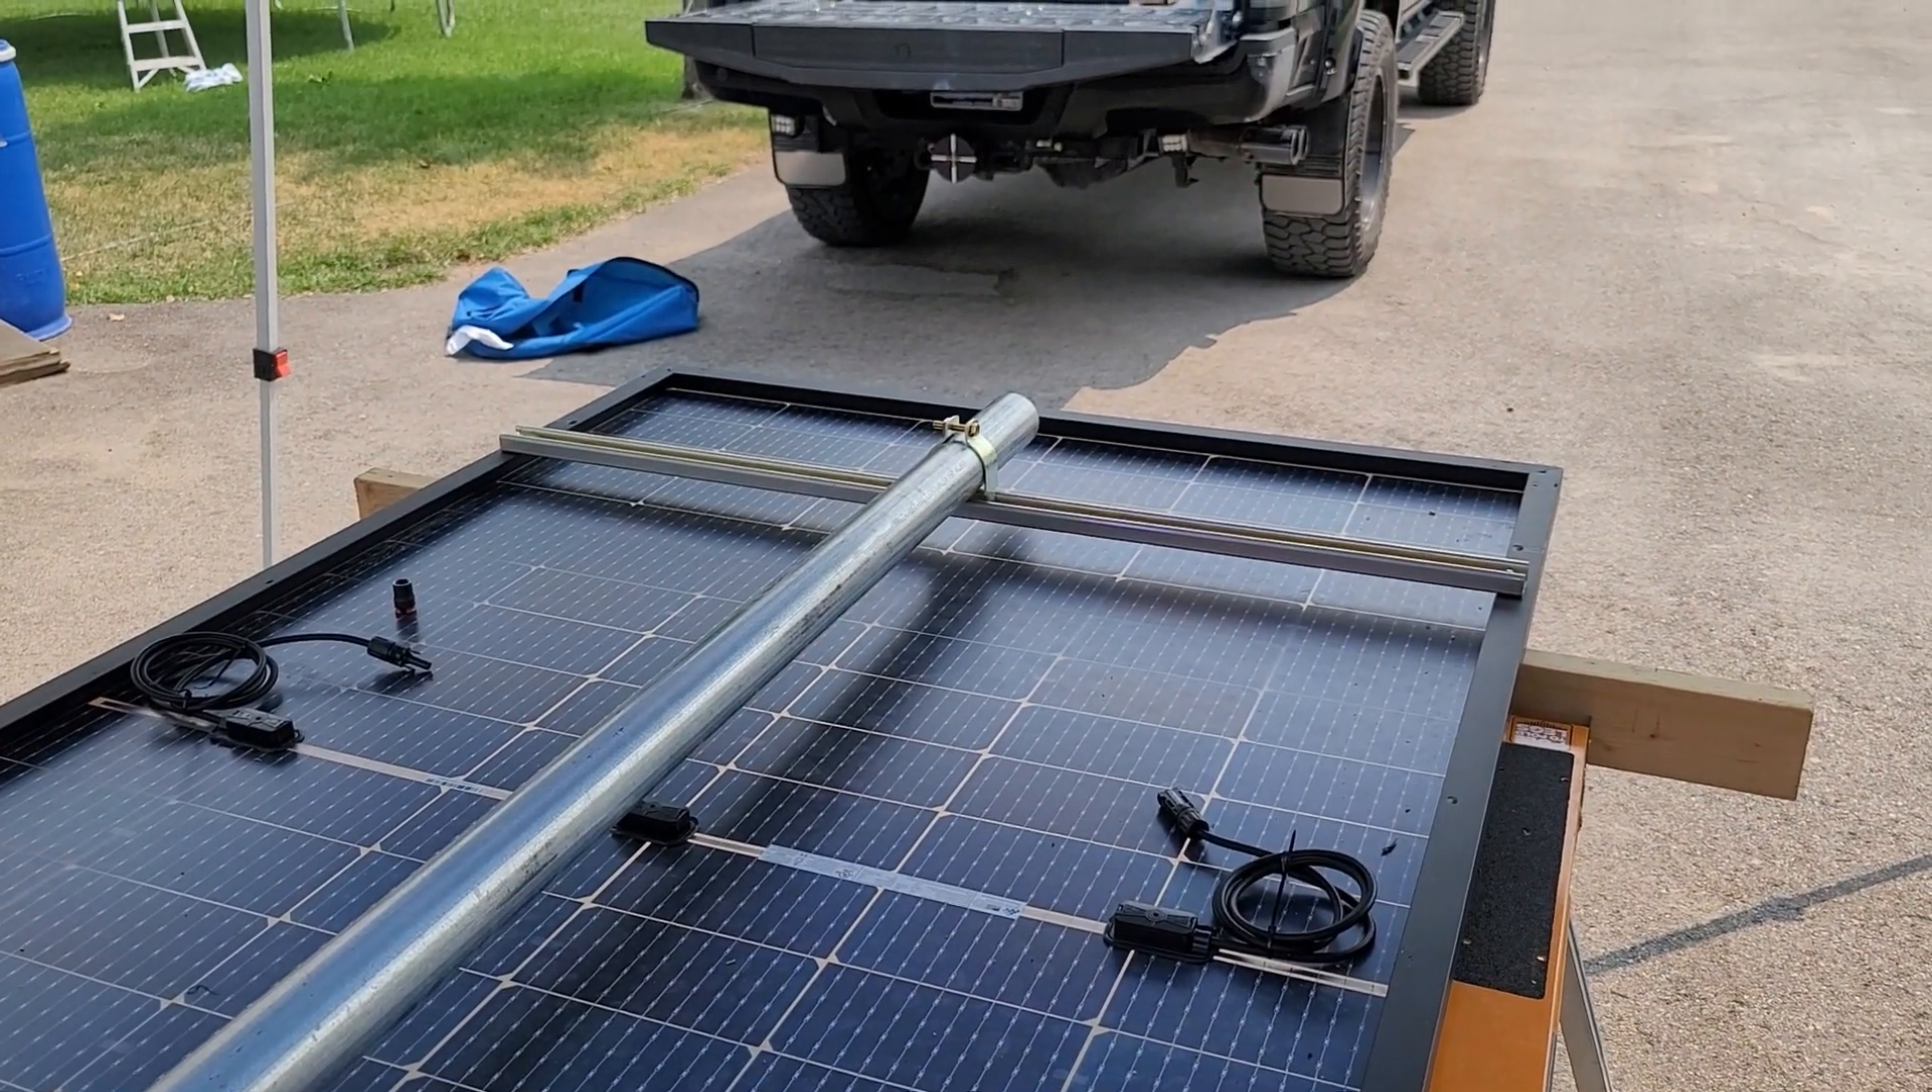You can see here one of the finished products of after putting on the unistrut as well as this three inch galvanized pipe and it's going to go on a top cap here that I'll show you in one second.